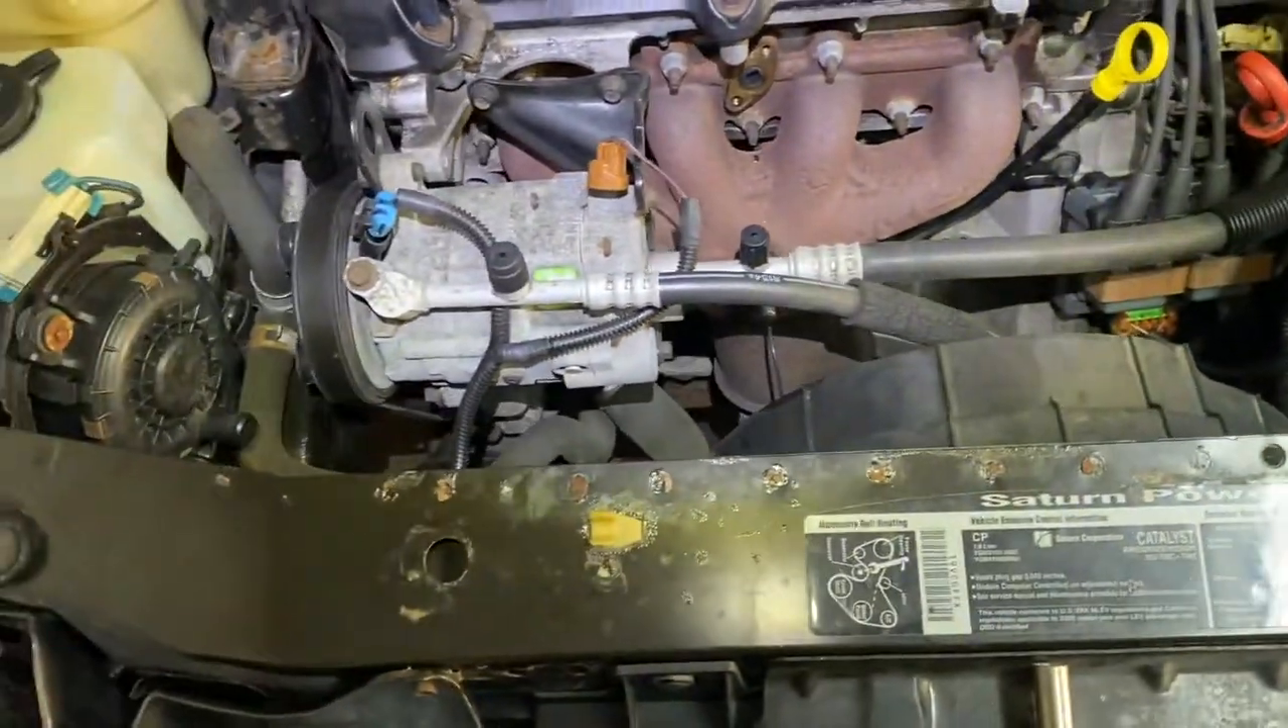I didn't take the um ac off yet.